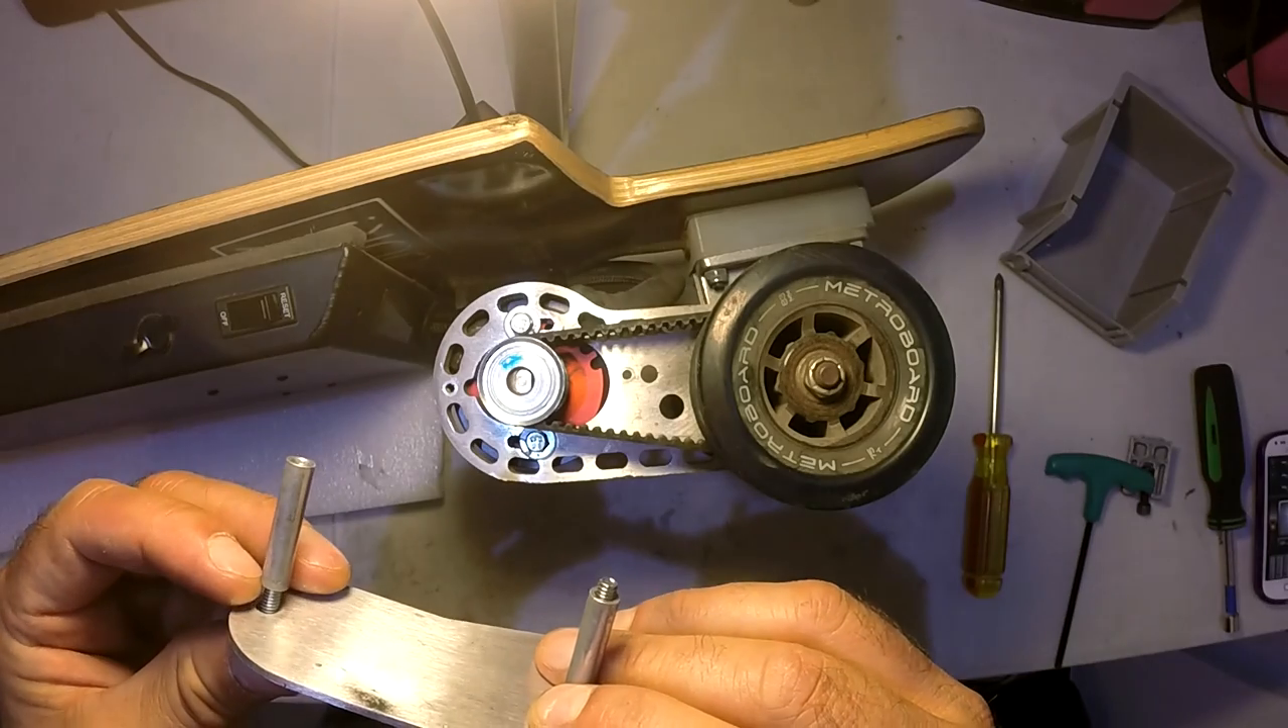The only remaining step is to go ahead and put the transmission cover back on.